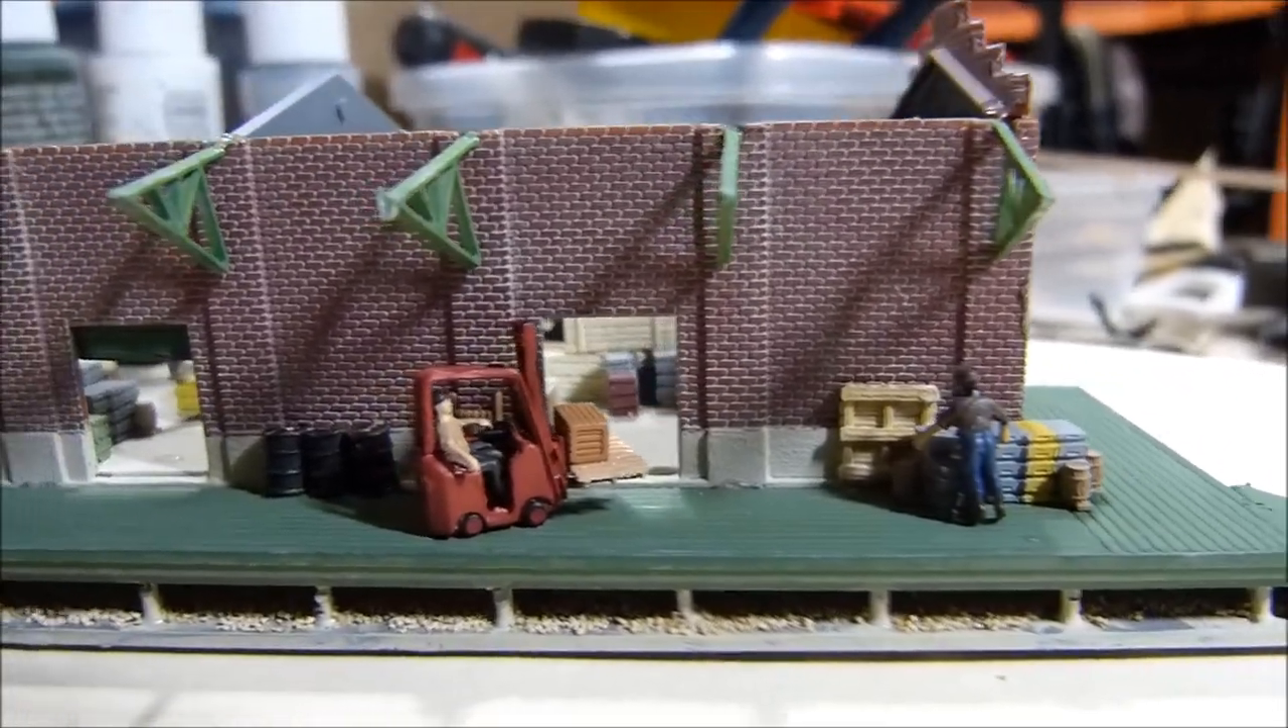I started putting in my, uh, crates and stuff.